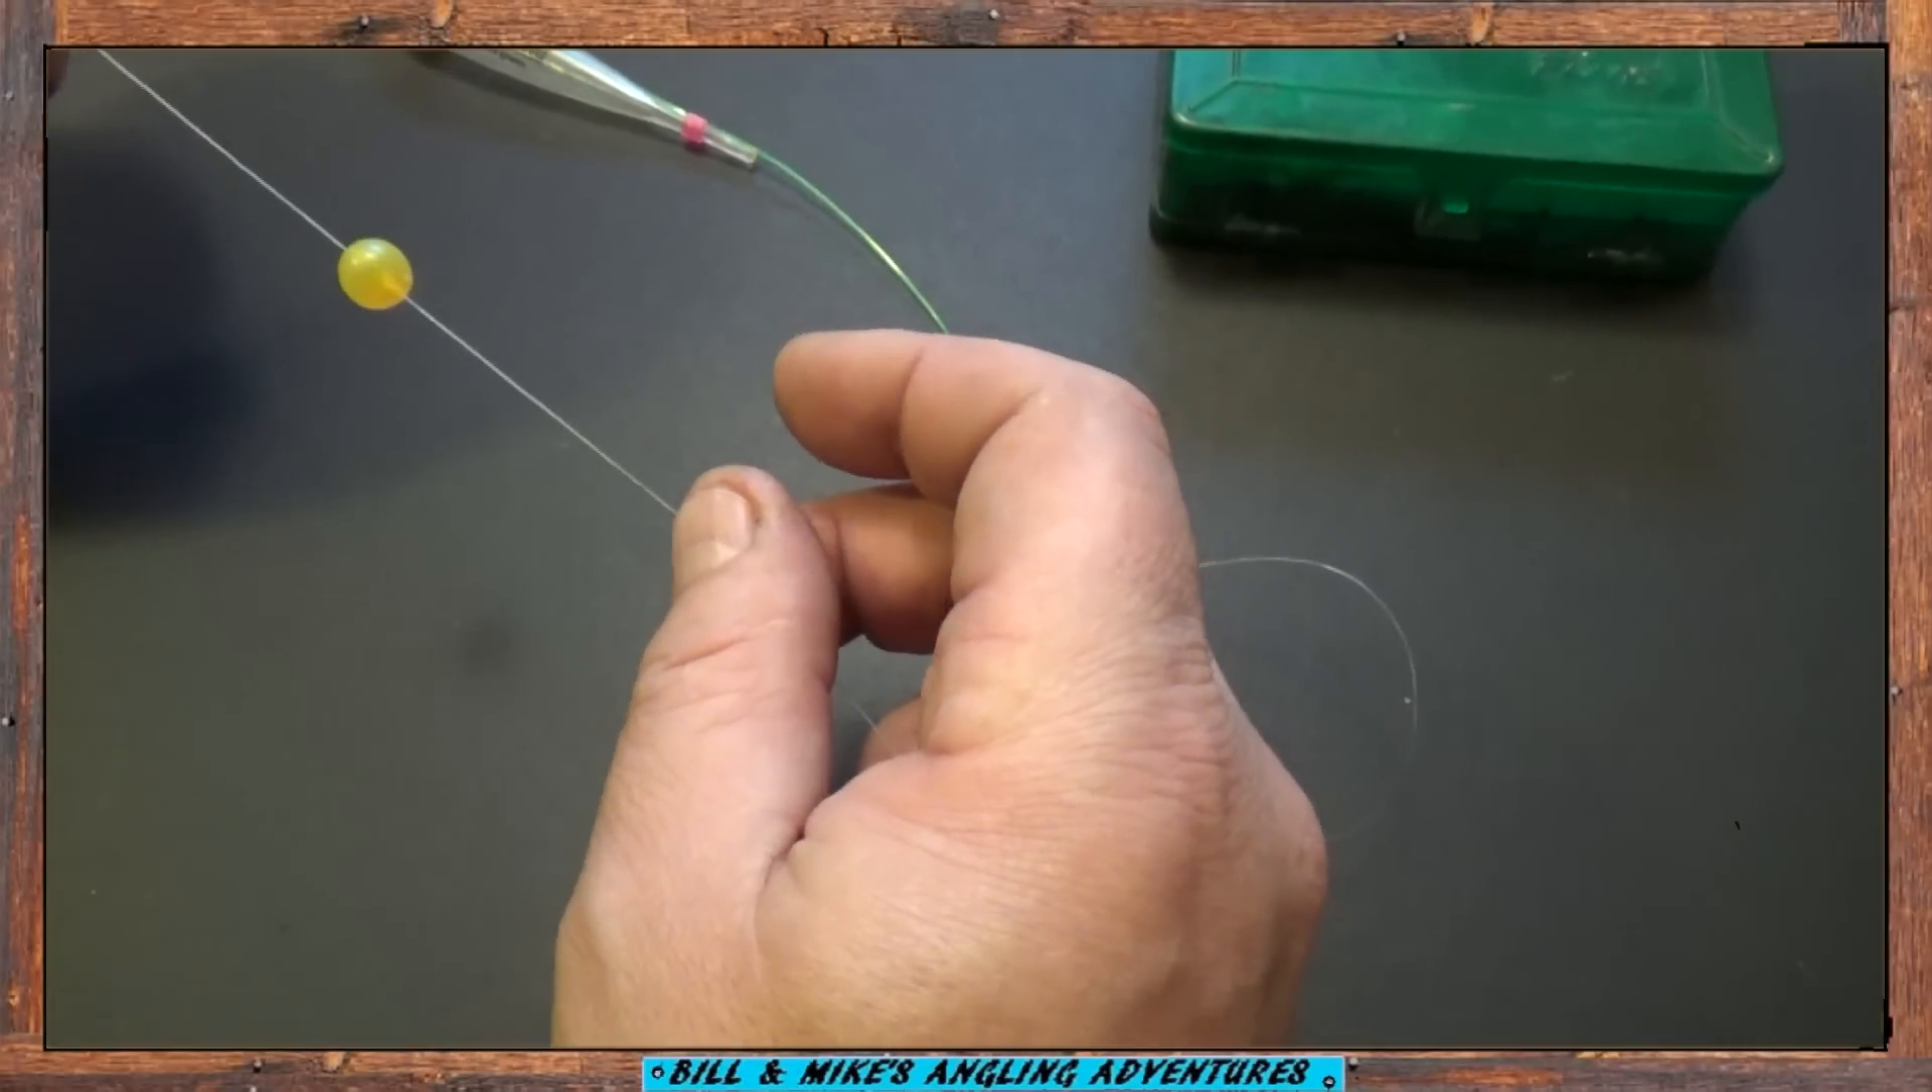Now you've got your trout bead on.